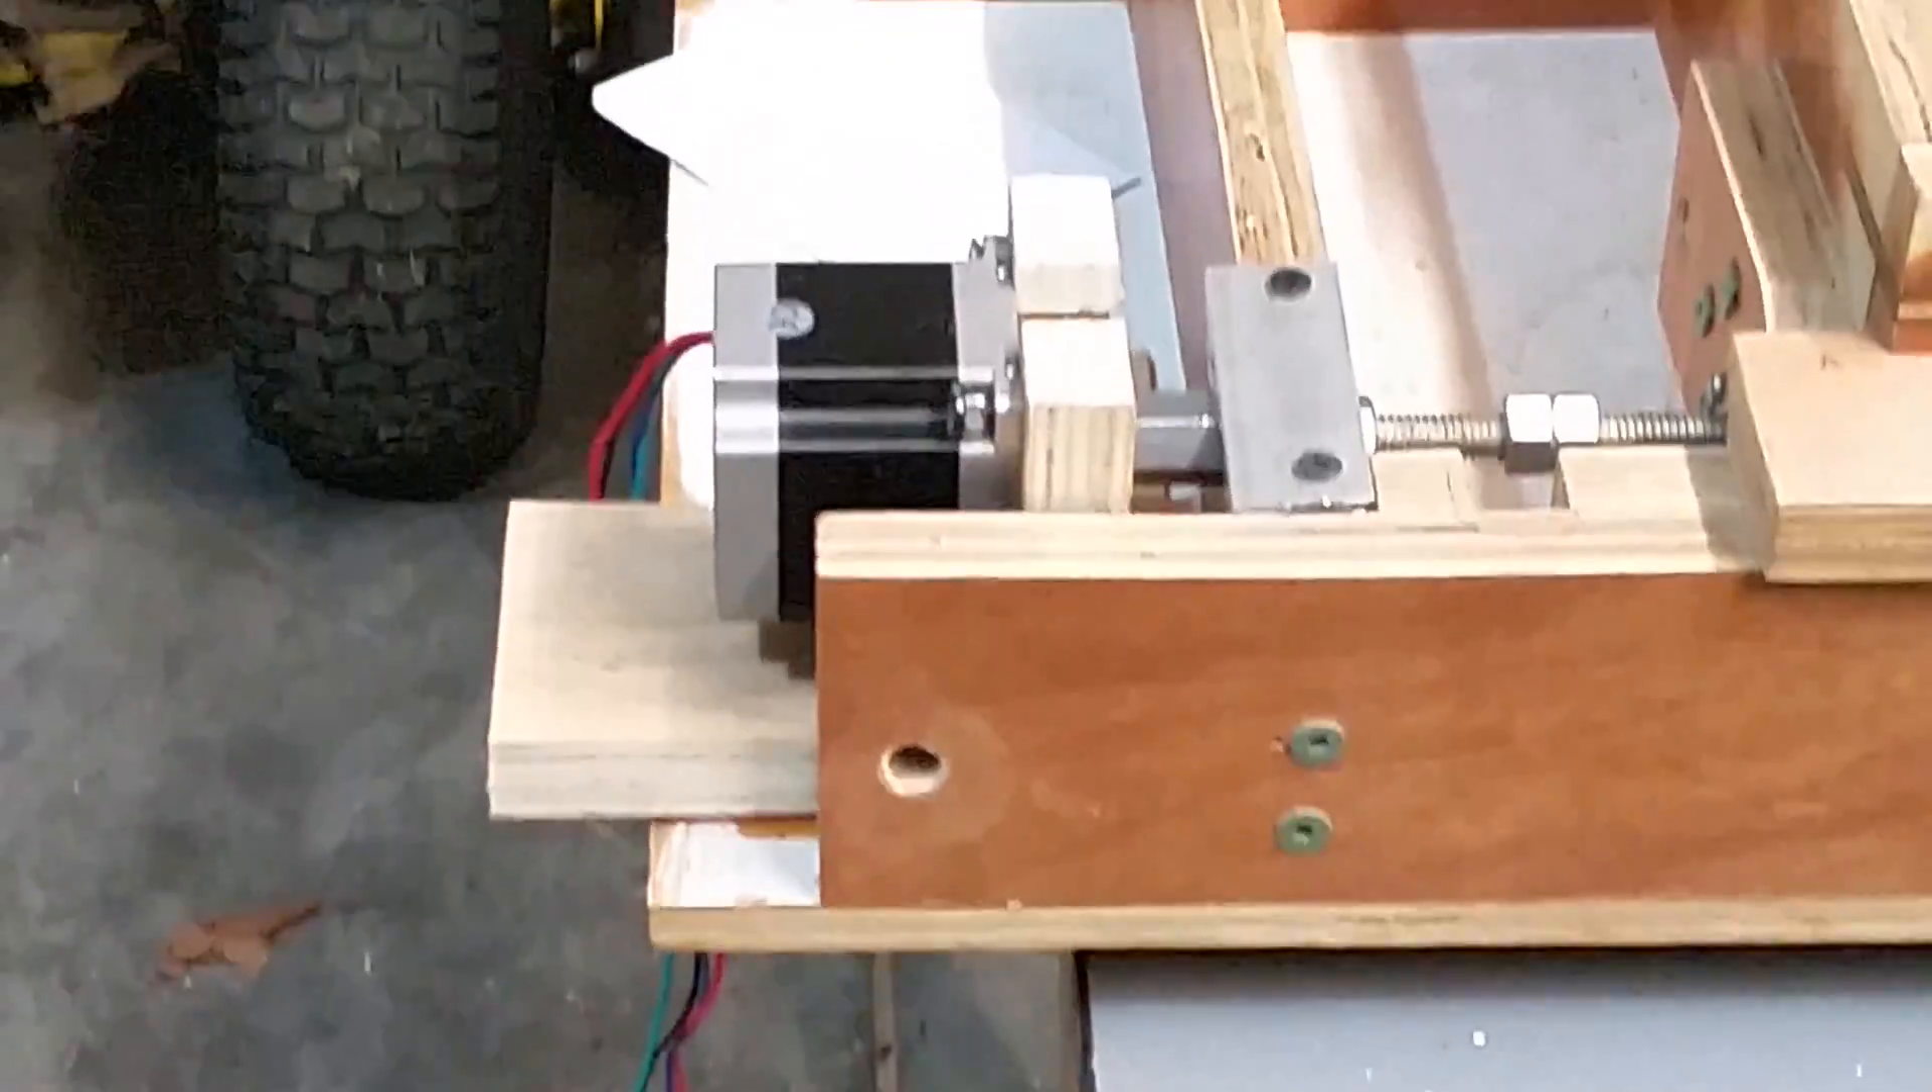Just got jumper wires going to the motor and the motors hooked into the box joint jig.